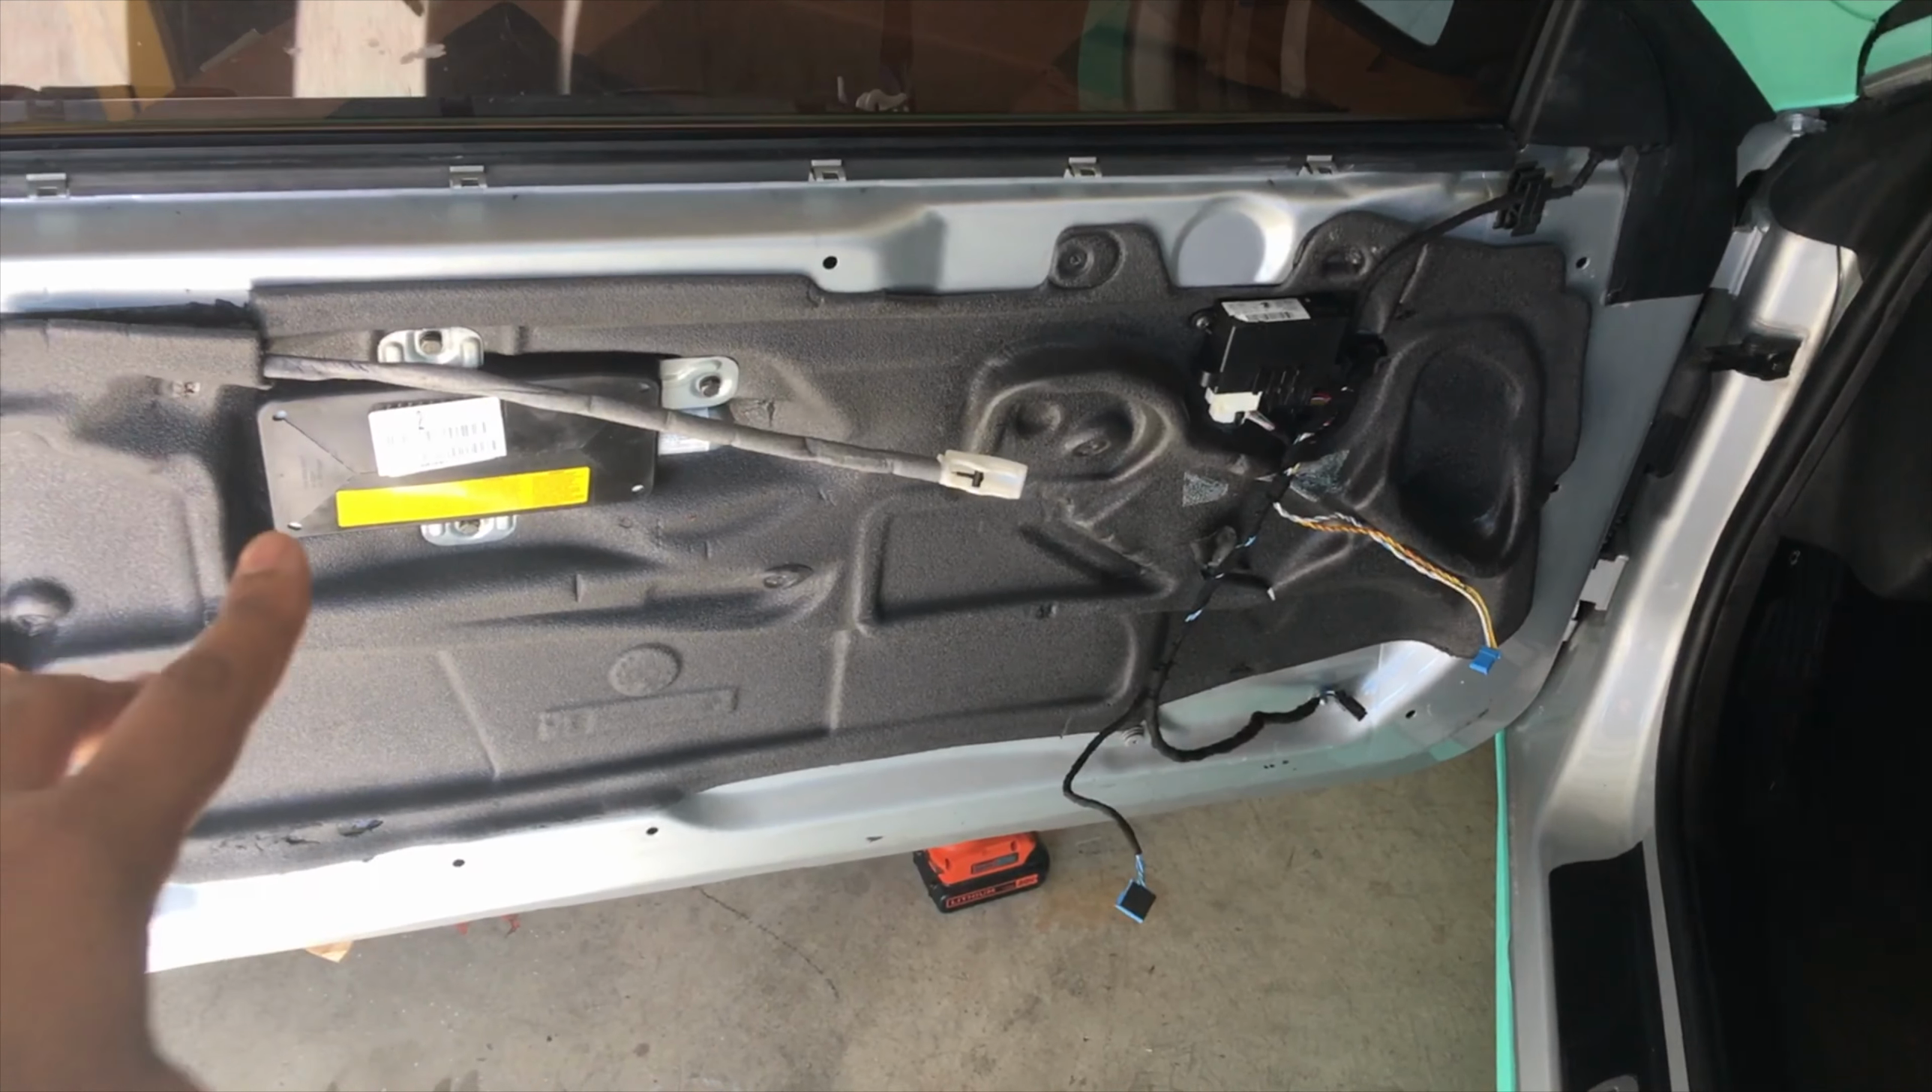Okay so I got the door panel removed.